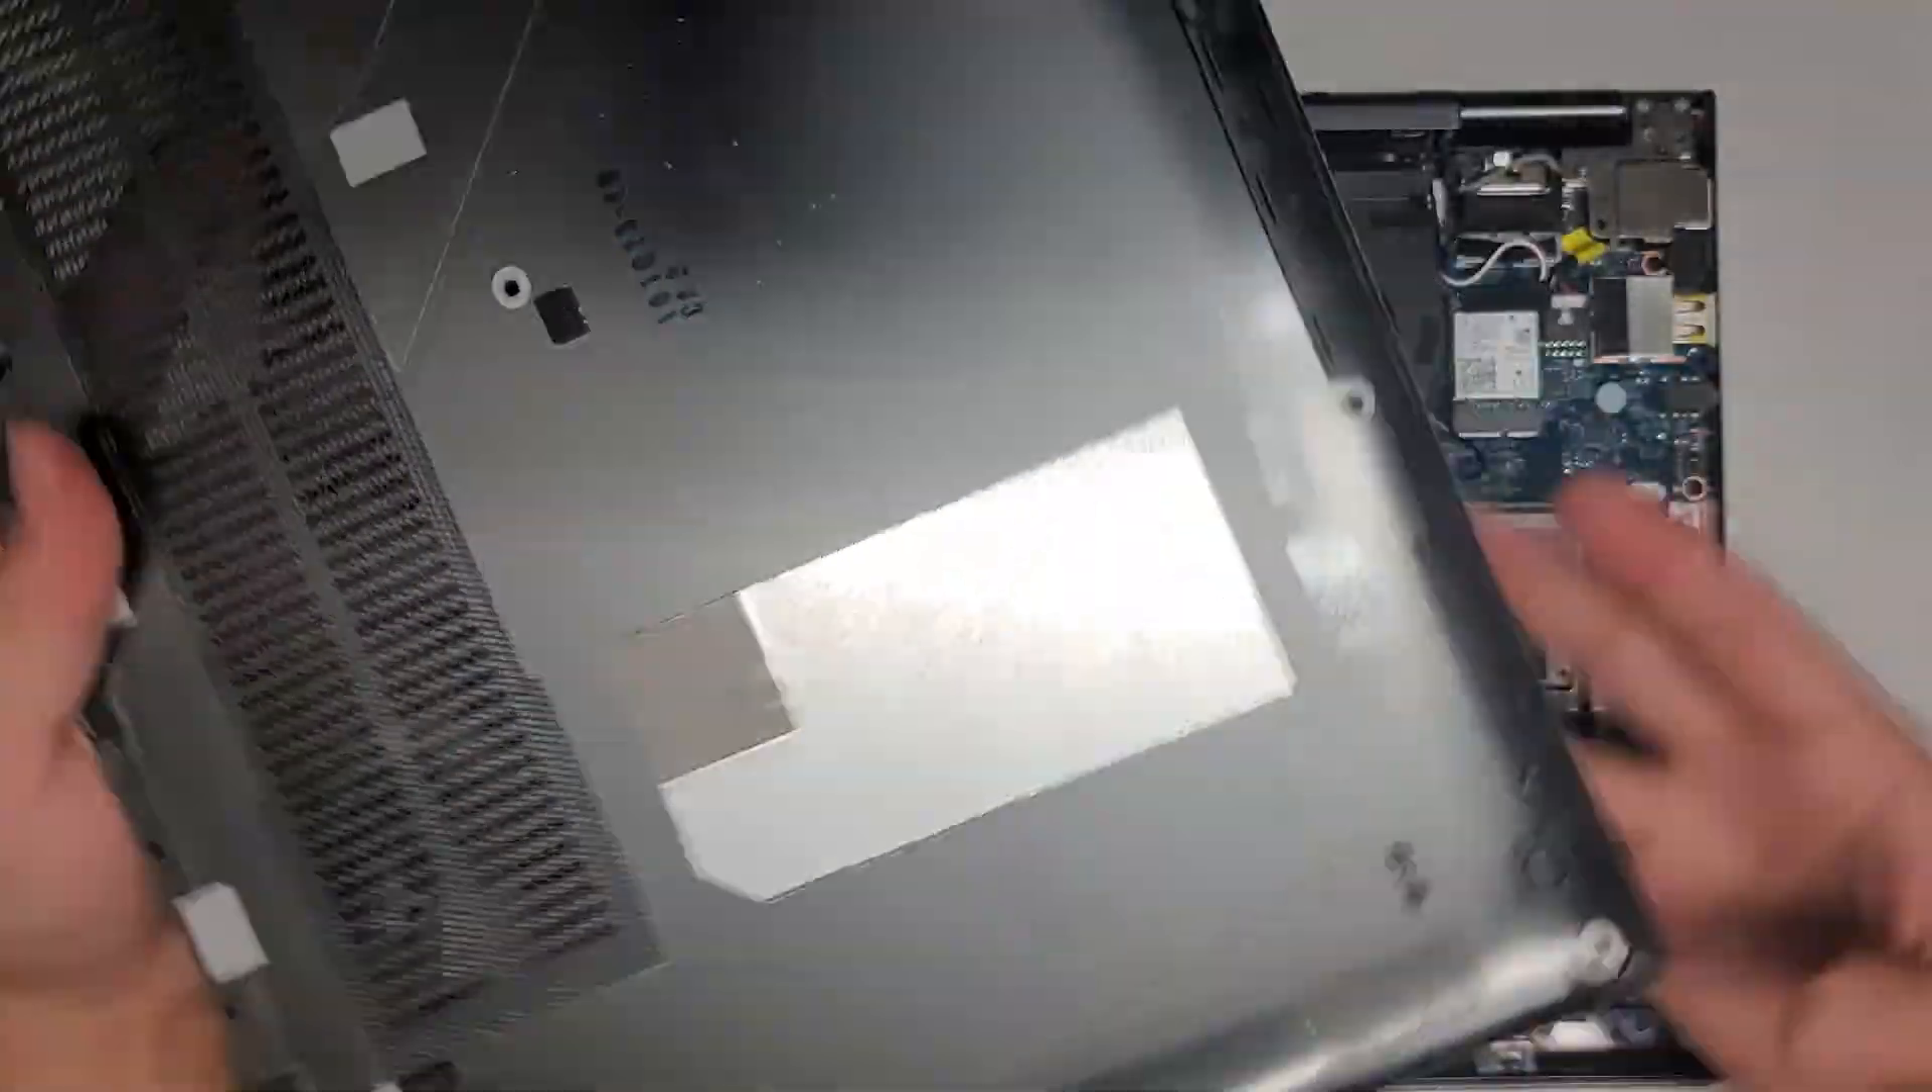We got the bottom cover off.